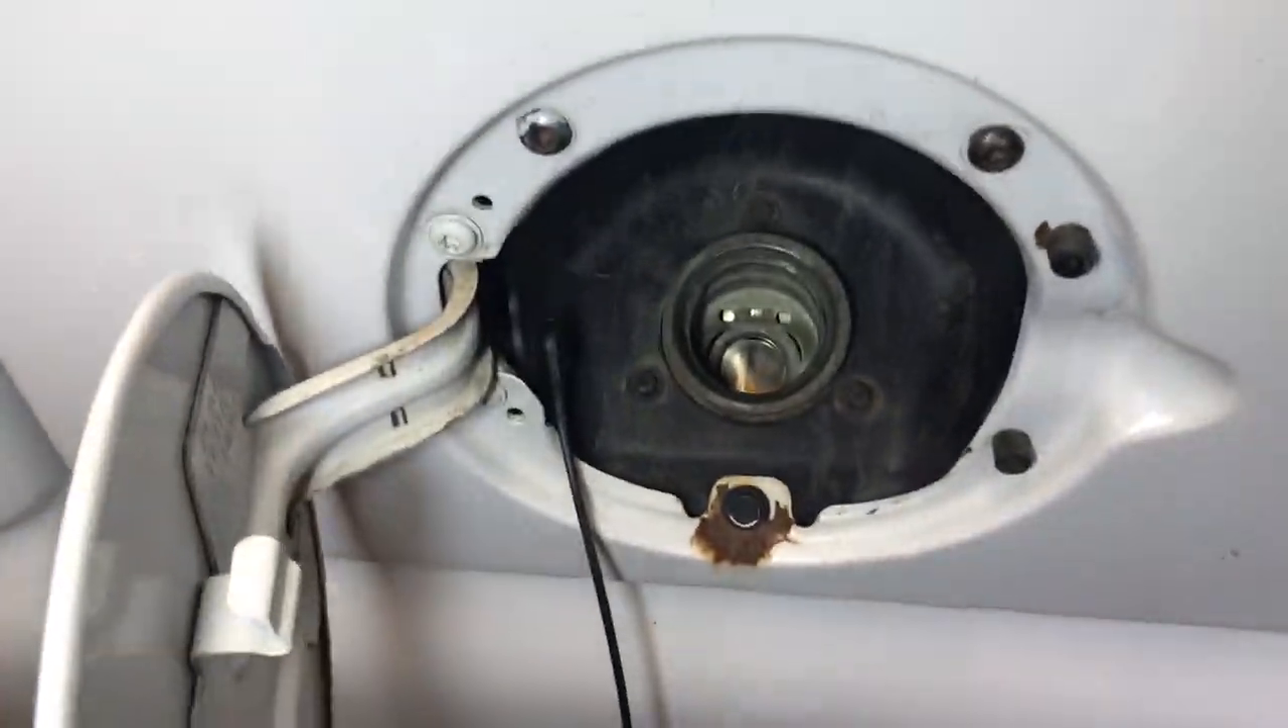So there's the fuel filler door I just took the cap off and then there's those three screws around the fuel filler neck there that we have to take out.